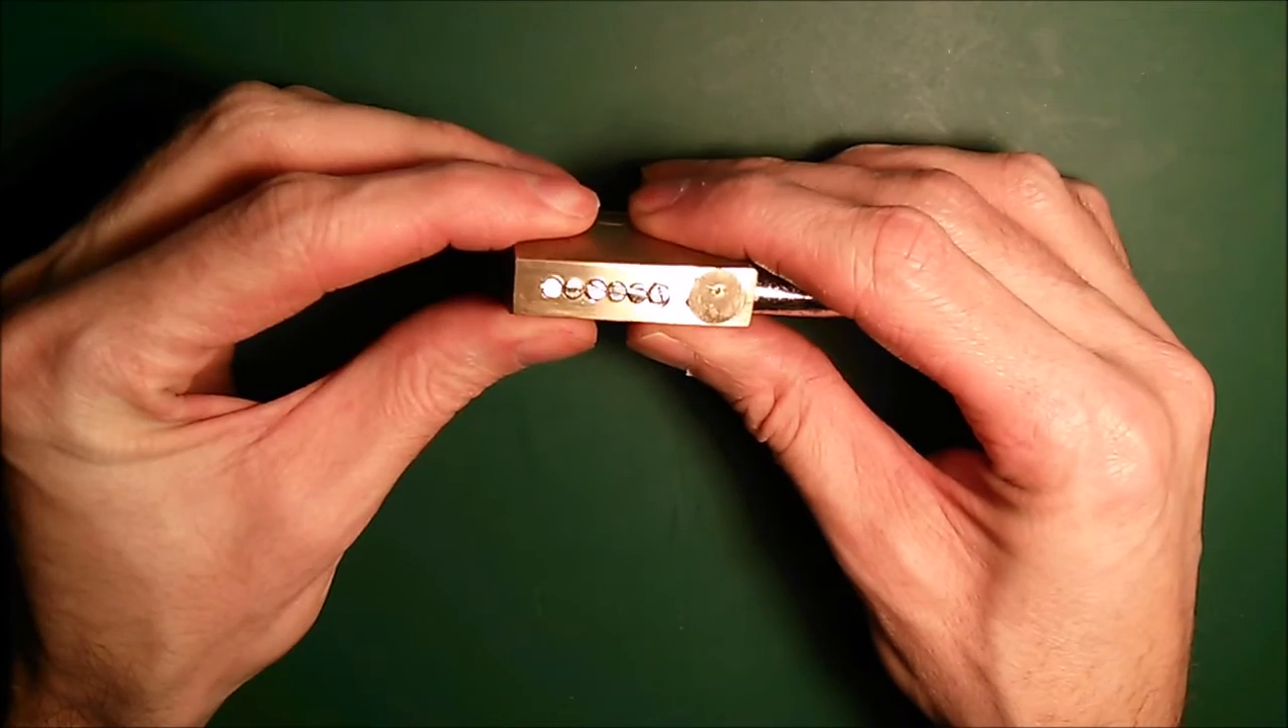I've actually reassembled uh the lock completely now so it's a finished lock and you can see the uh the grub screws are made and uh screwed into the side there.